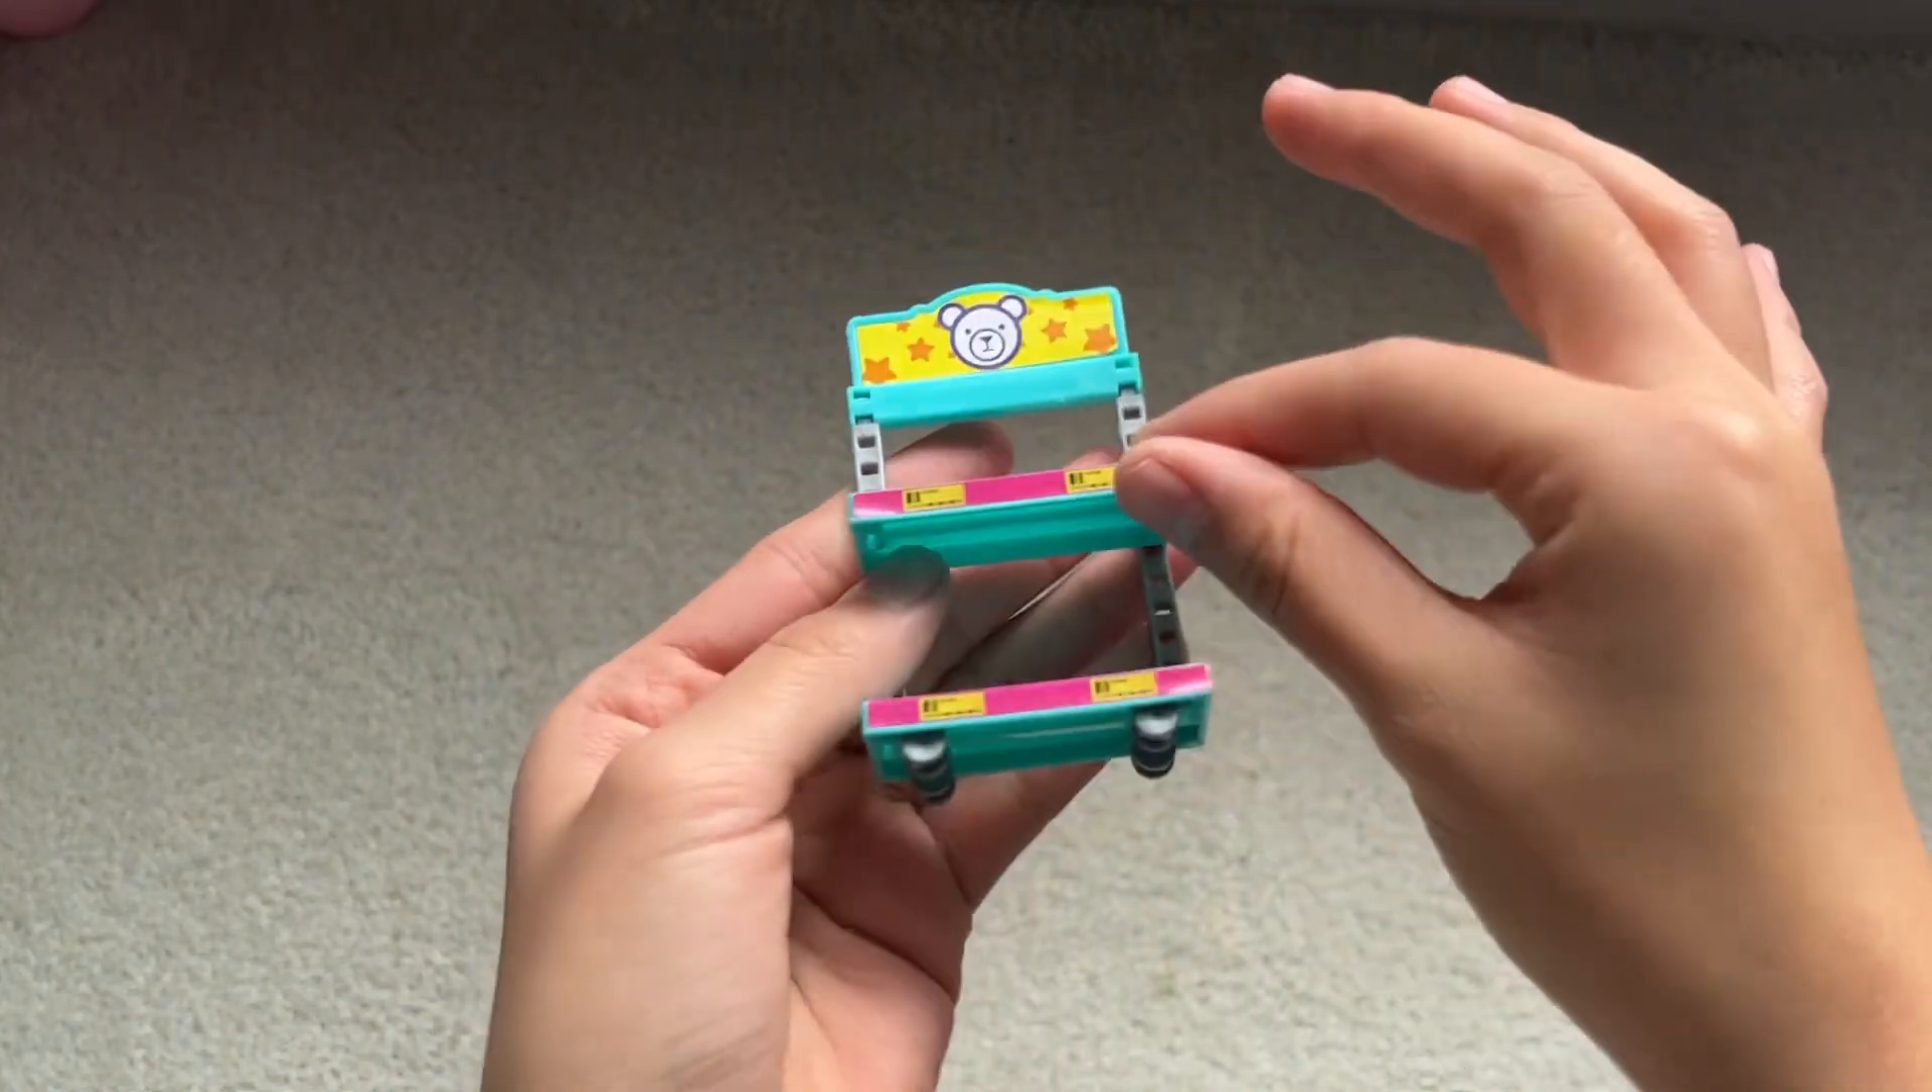Here's the shelves all put together, and you can move these up higher, but if you do, you're not going to be able to see the bear on the top.